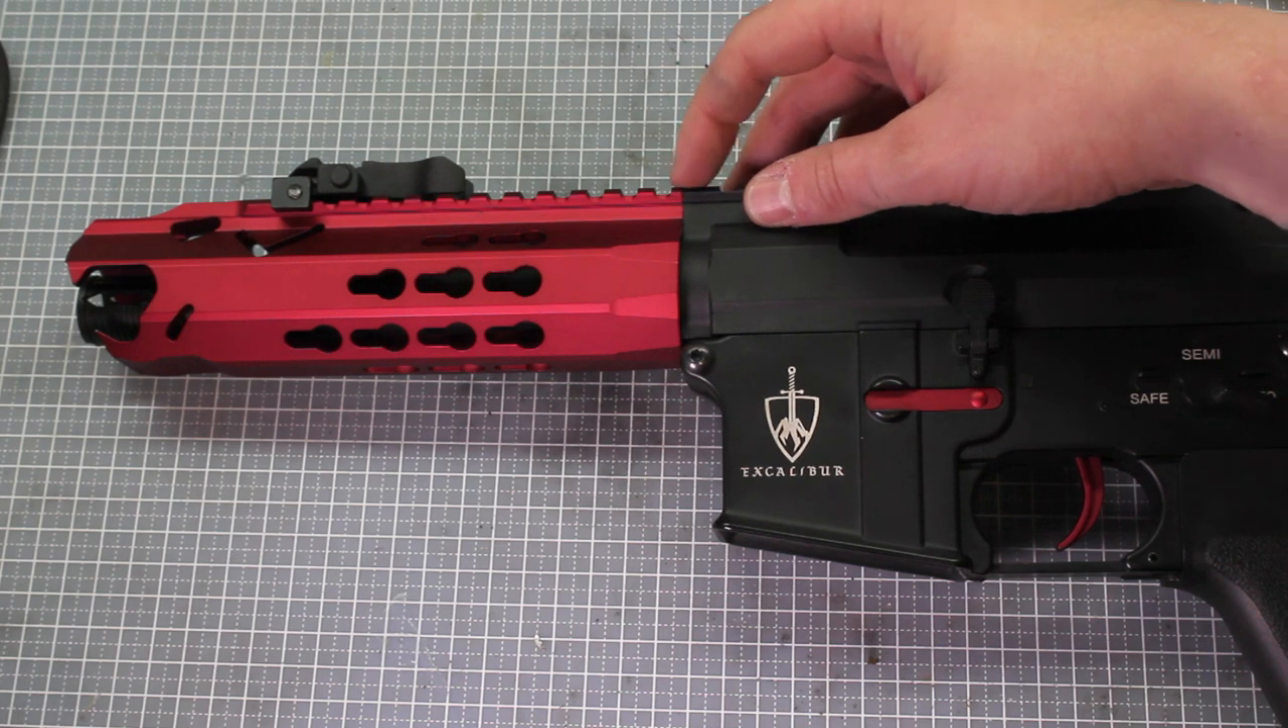So now I've got the handguard back on with the loctite and I've got a nice flush fitting here.